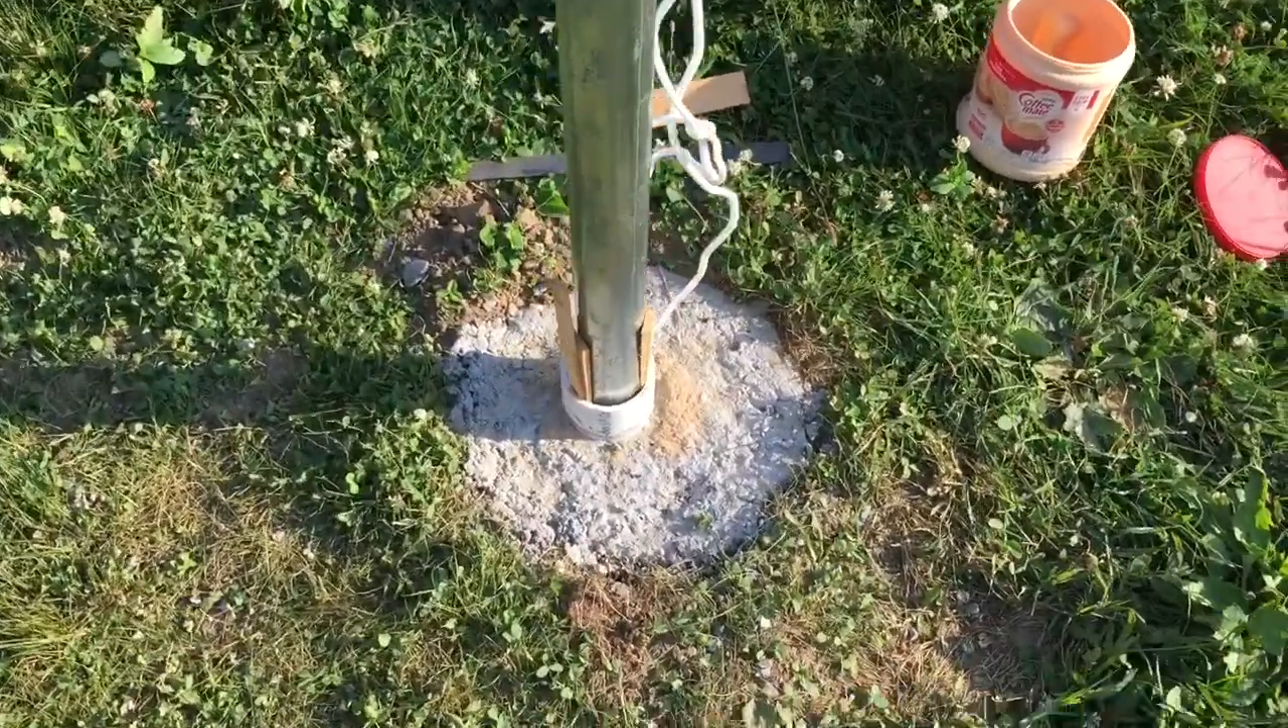We put the initial pole in, looking good.